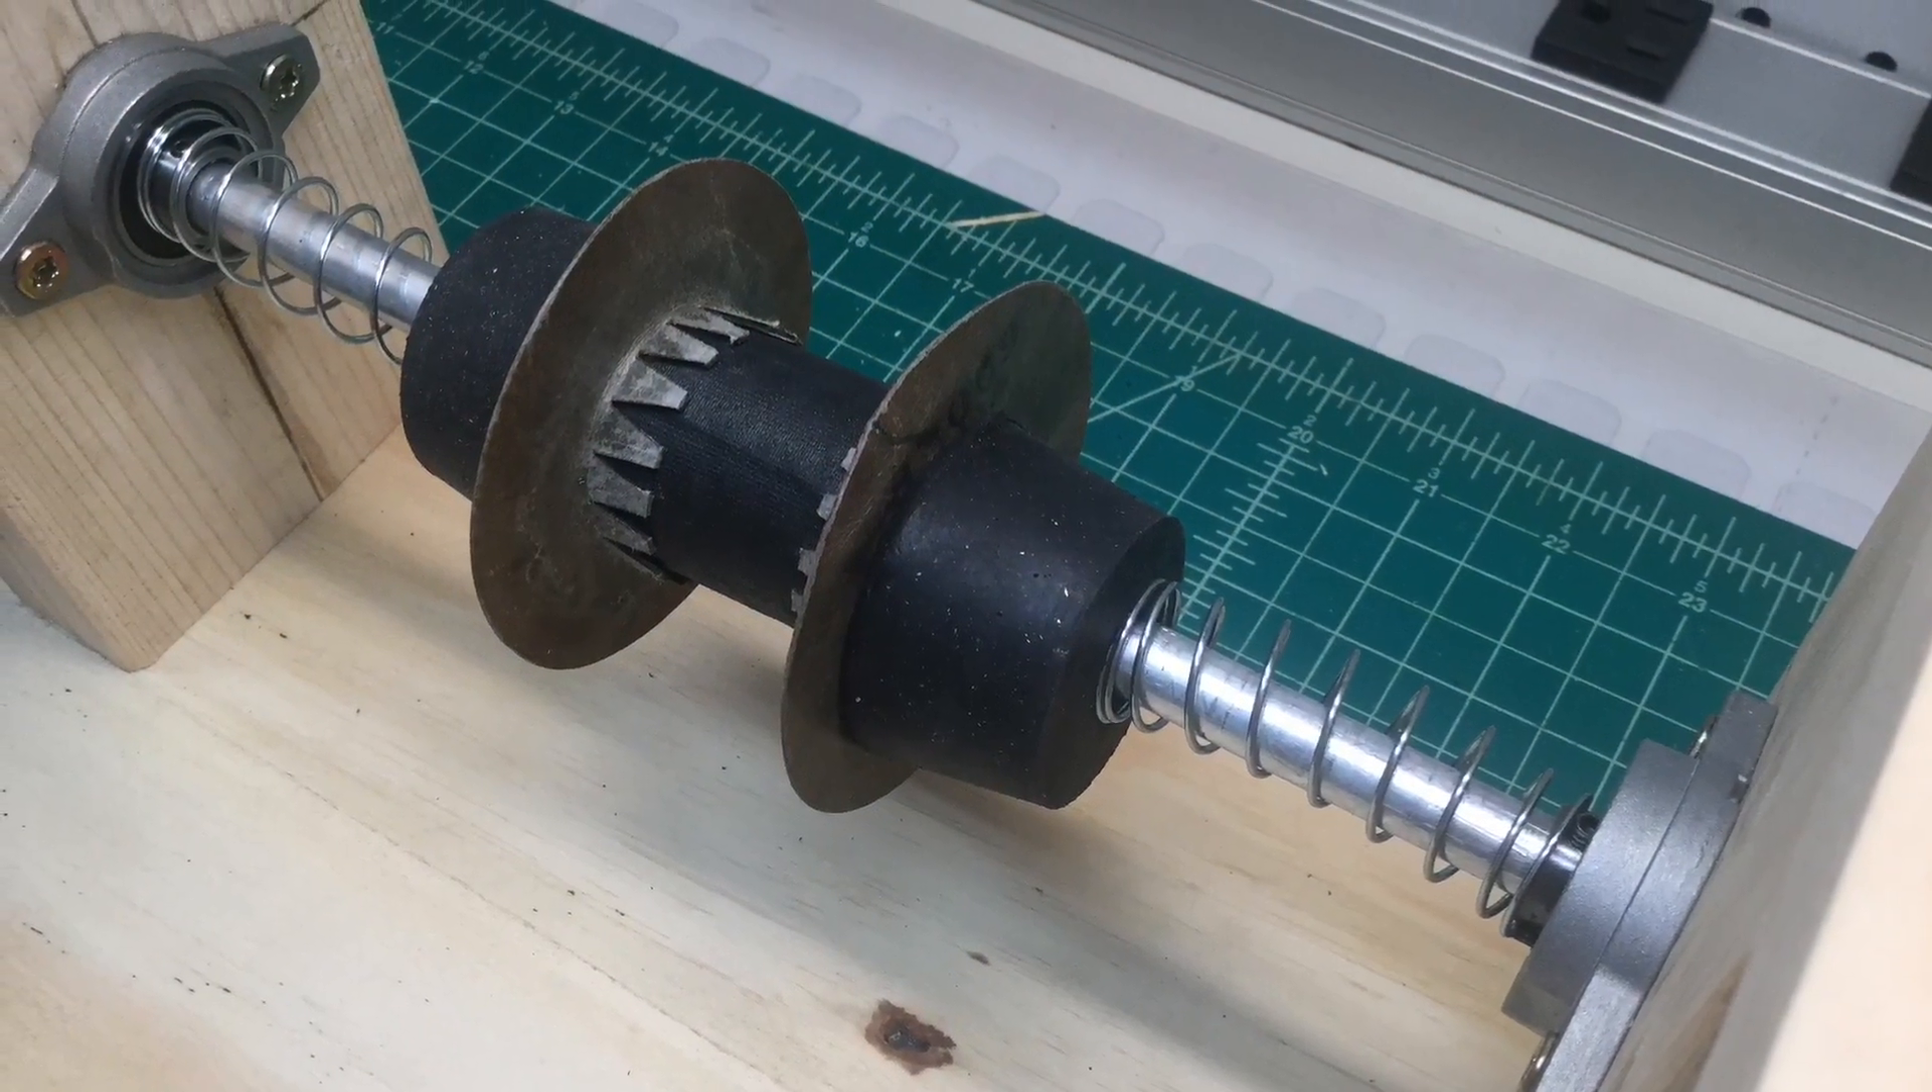Here I have some springs inserted and again they're placed on each side of the bobbin.